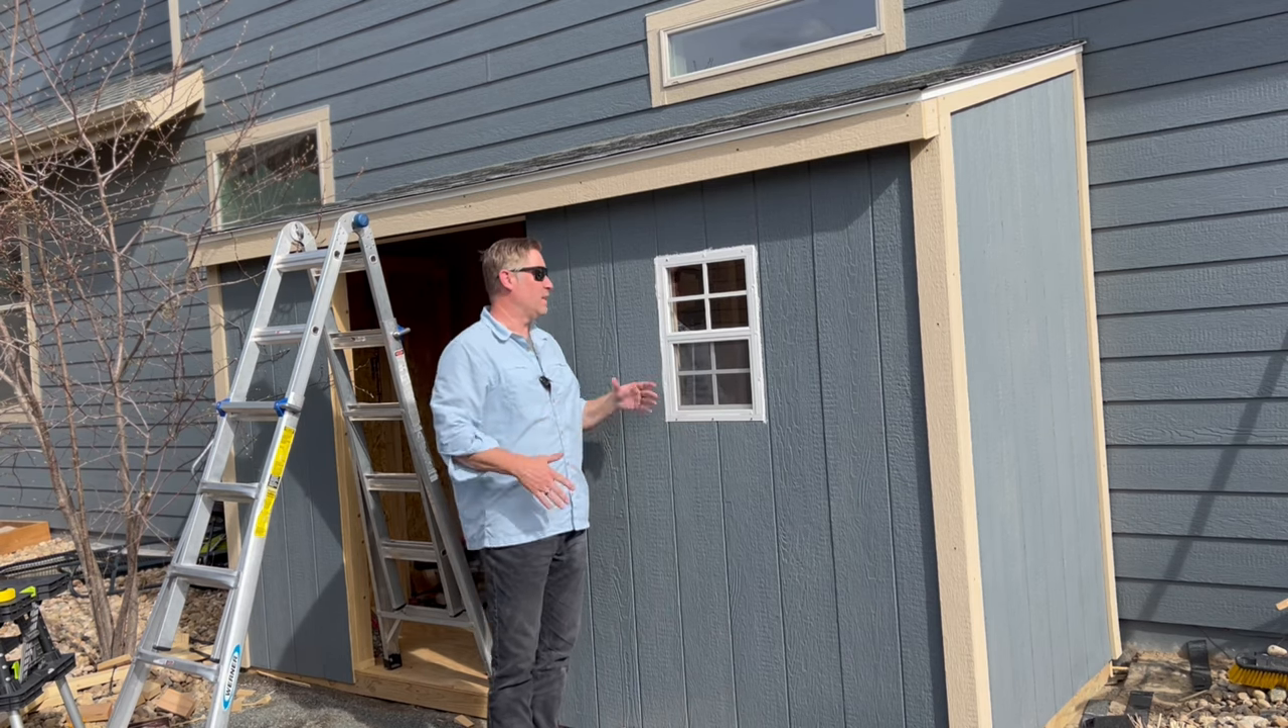I've got the window put in now, as you can see.